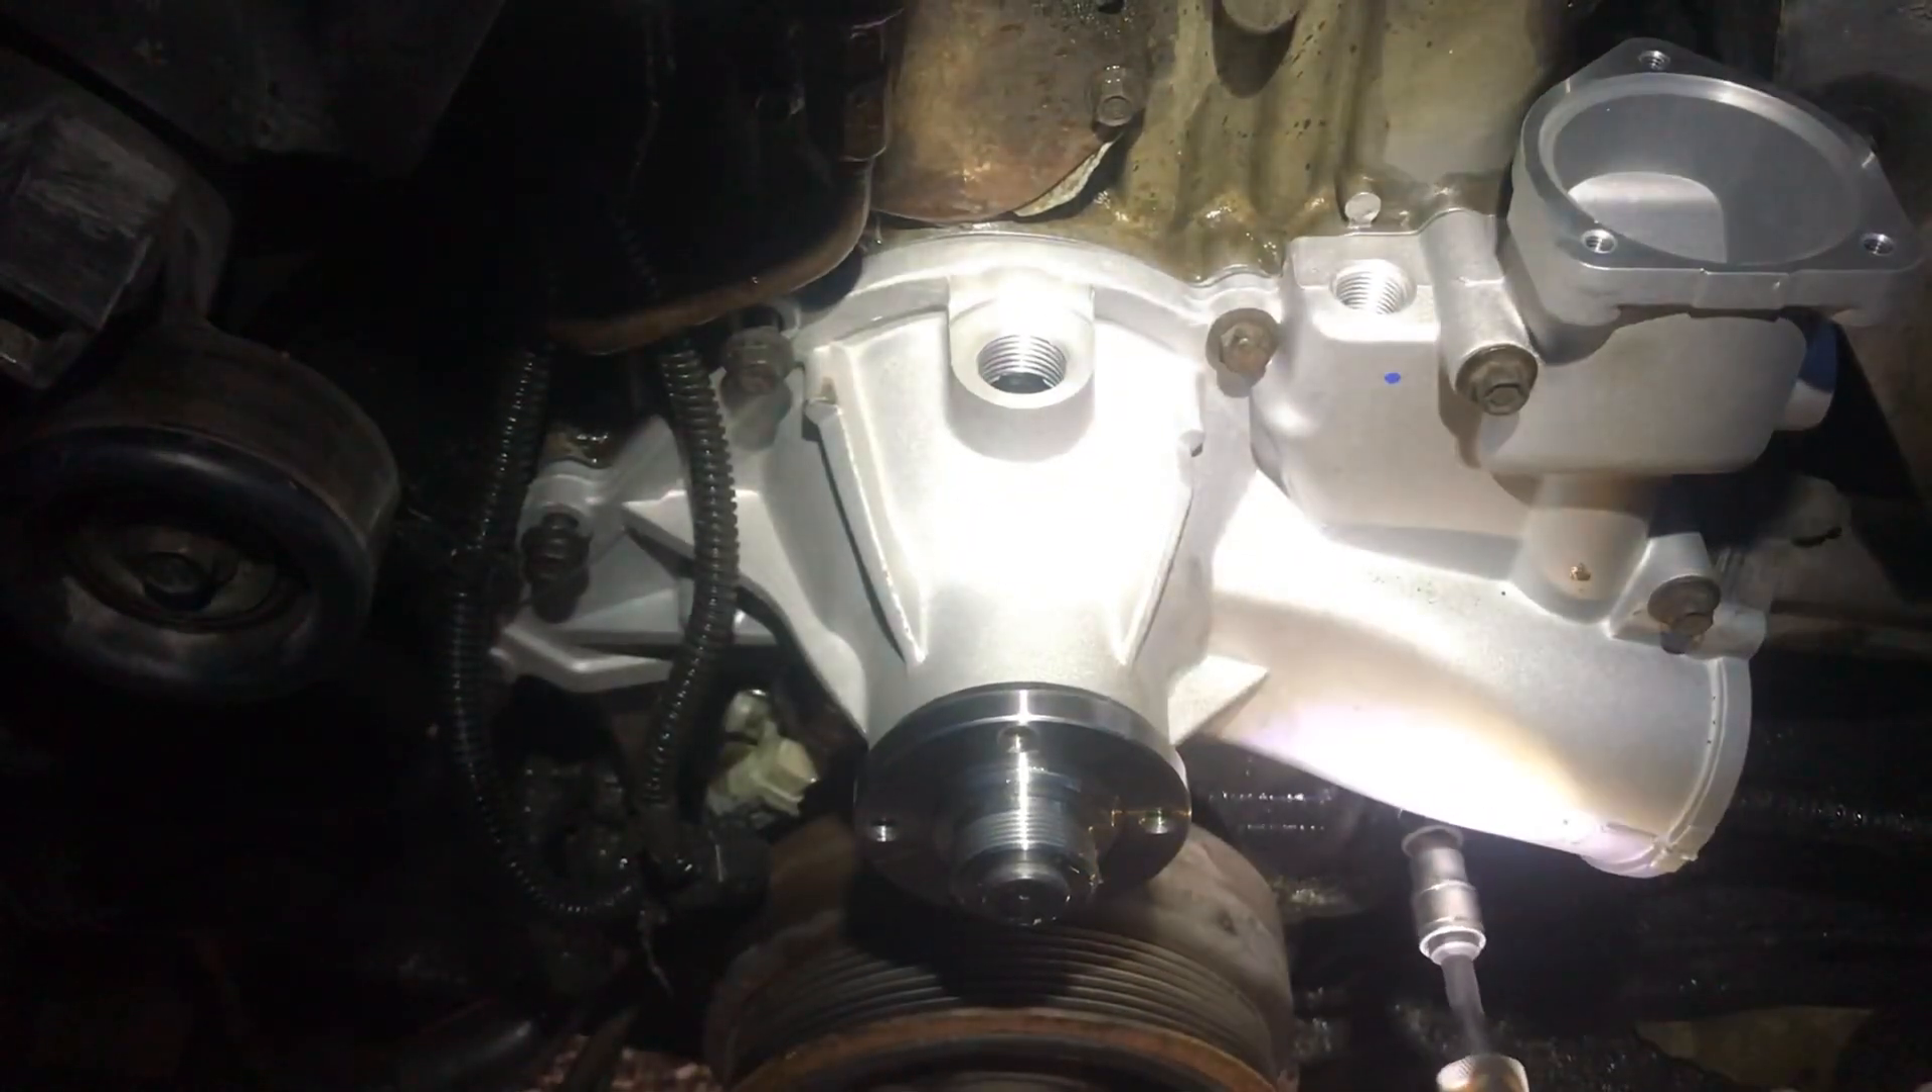But, I've just gone around now and put the pump back on. And just got all the bolts started.